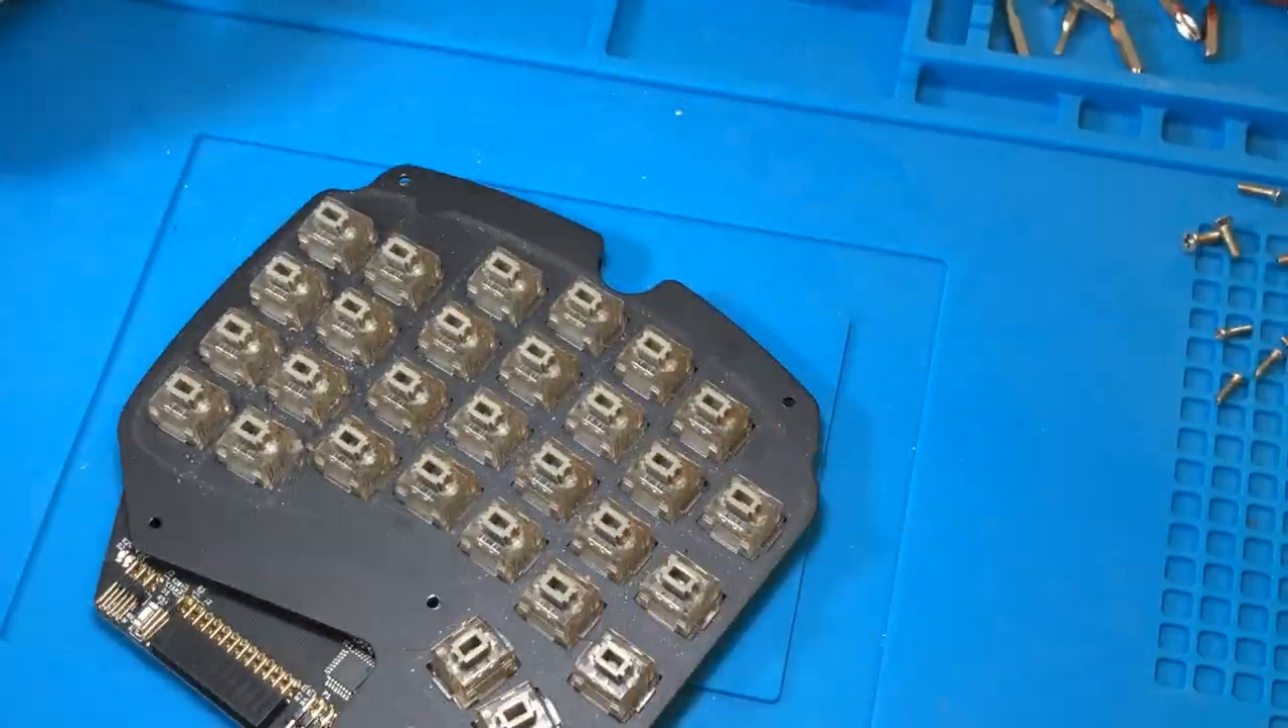All of the keycaps are removed.